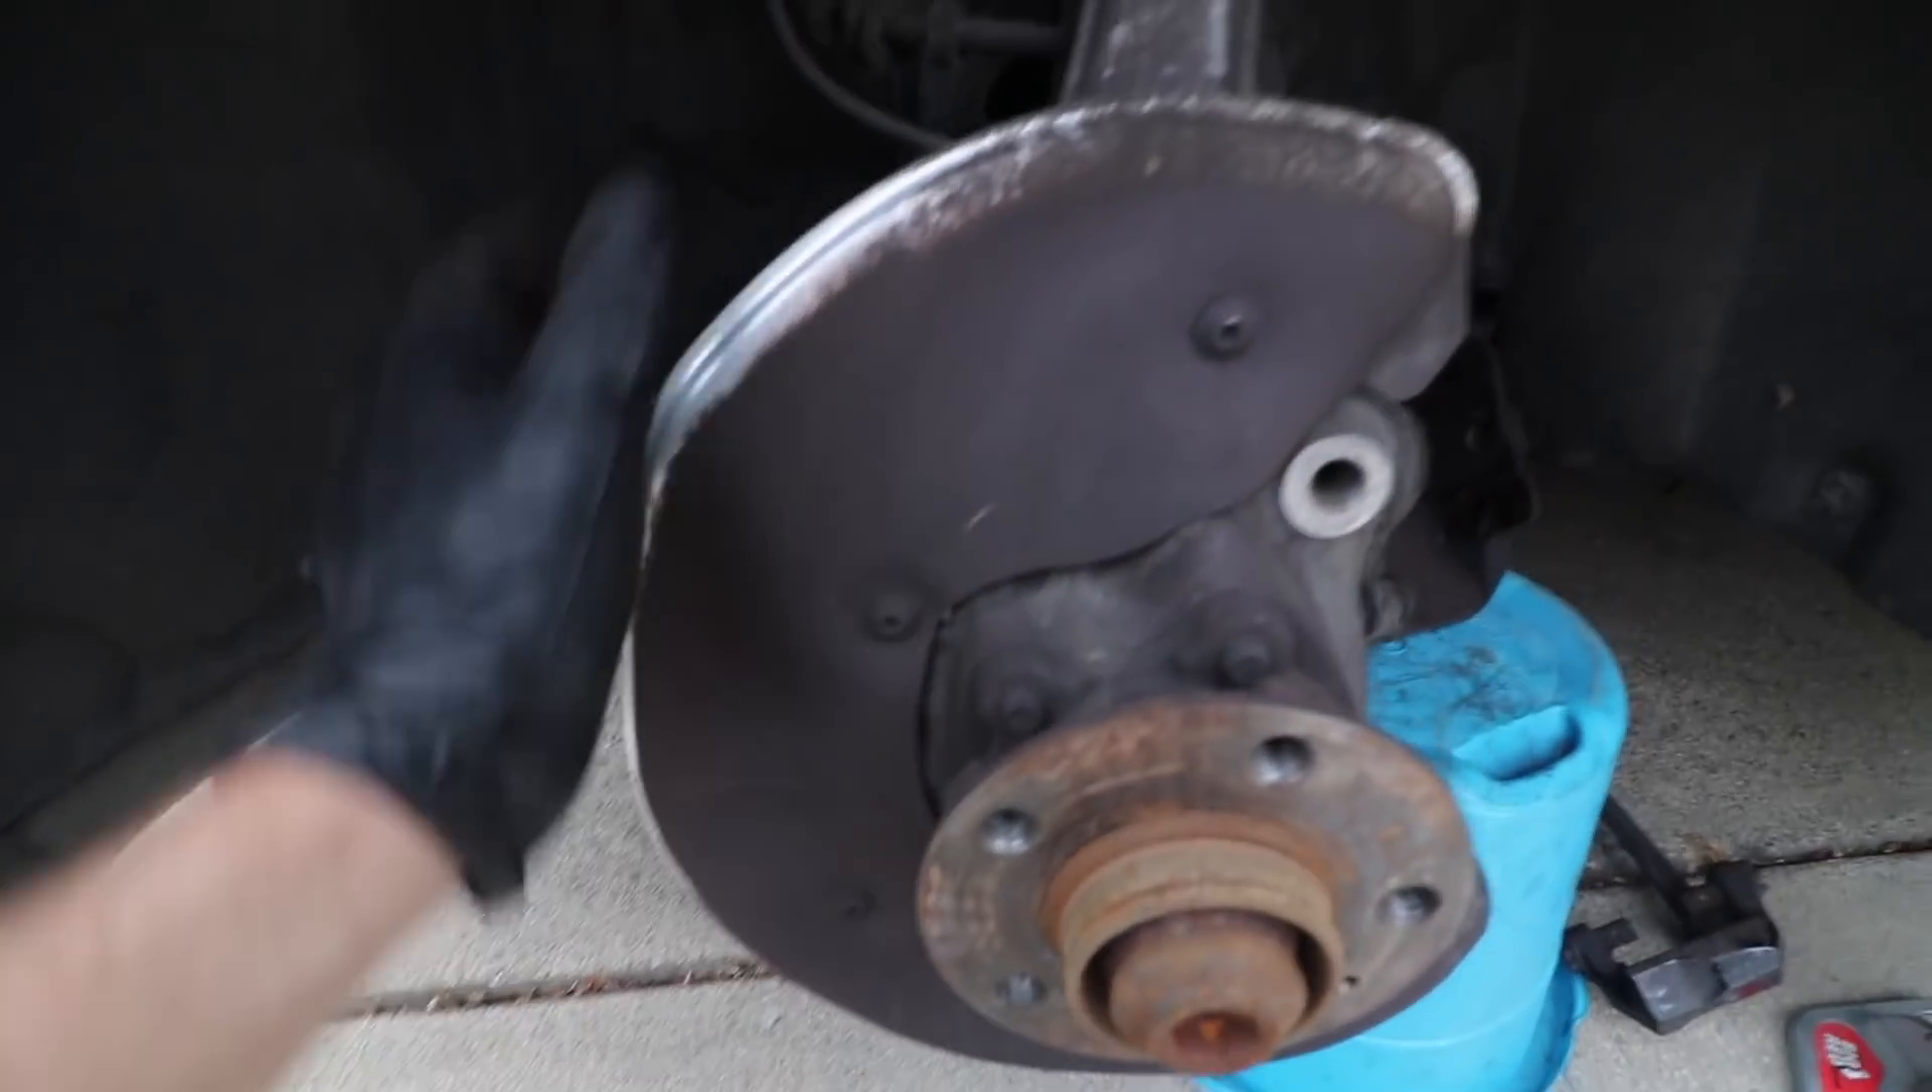After the rotor's off, boom, you can kind of see your like heat shielding for the brakes.